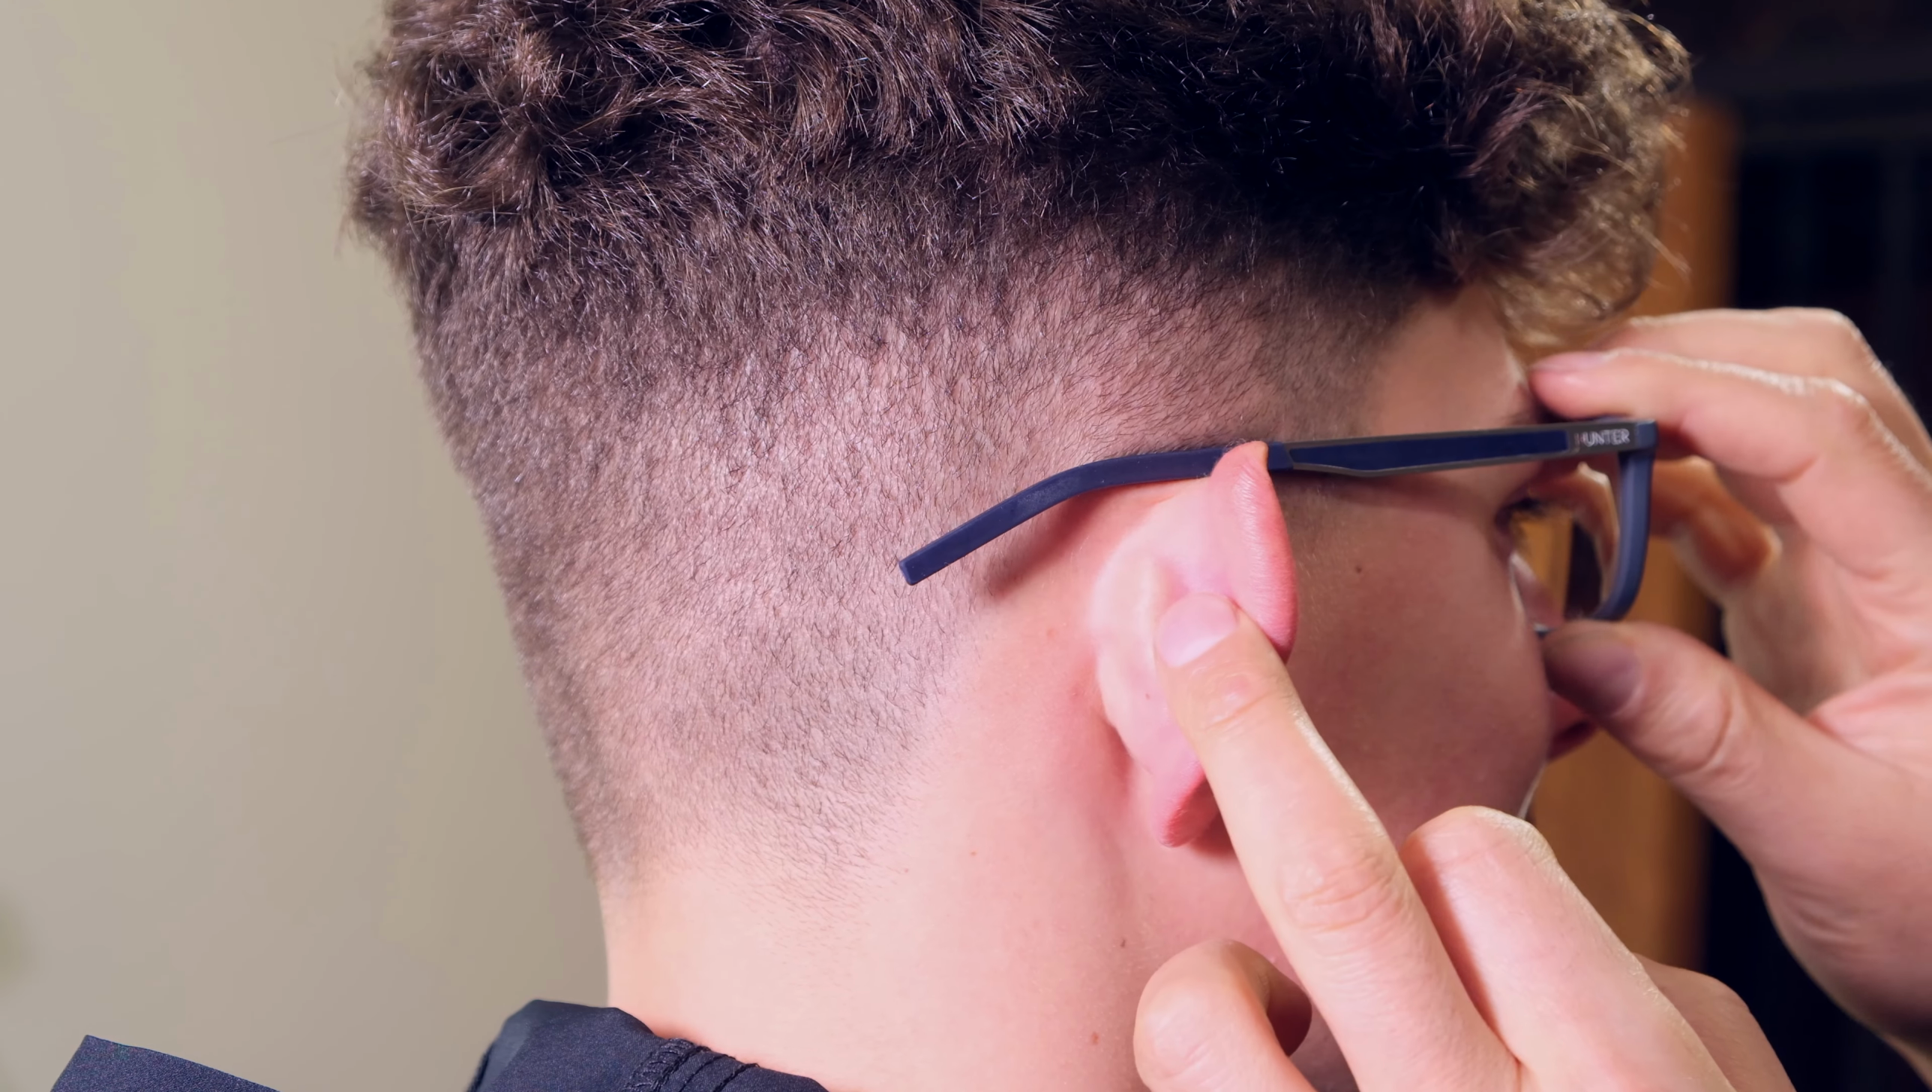So there you can see how the temples are loose and see they should be more down and they should wrap around the ear a little bit more.